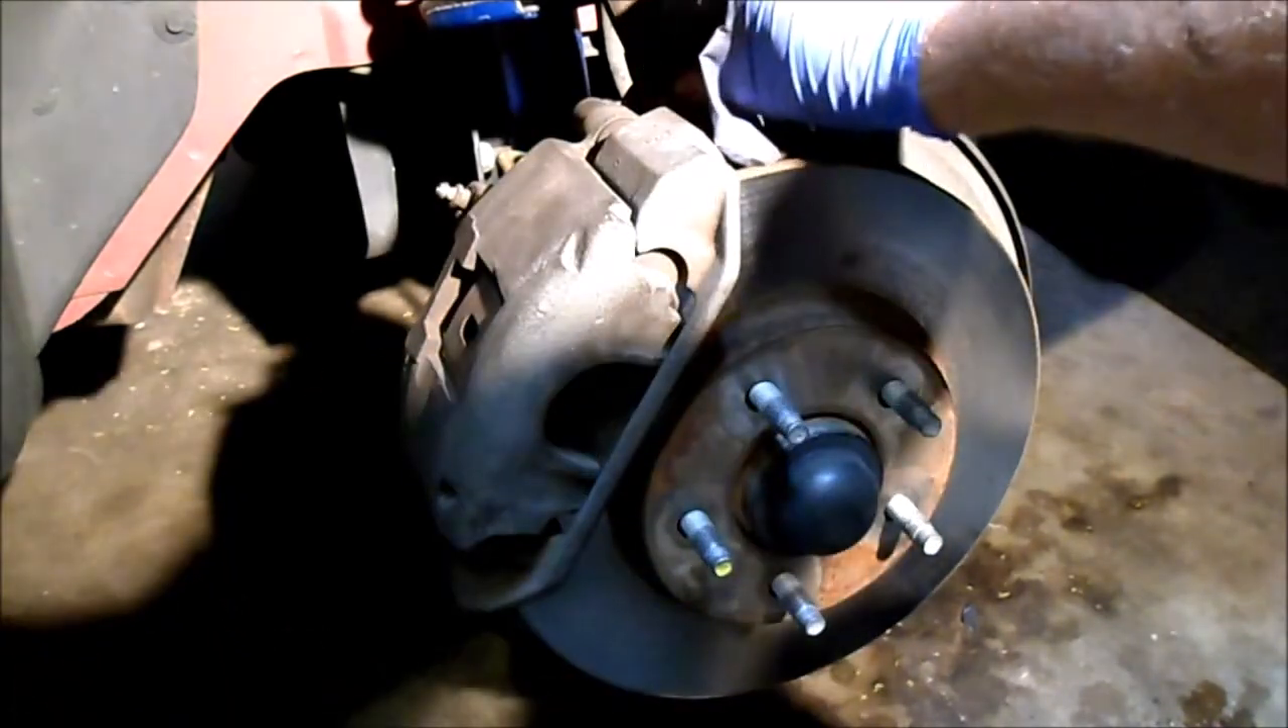Caliper's back on.